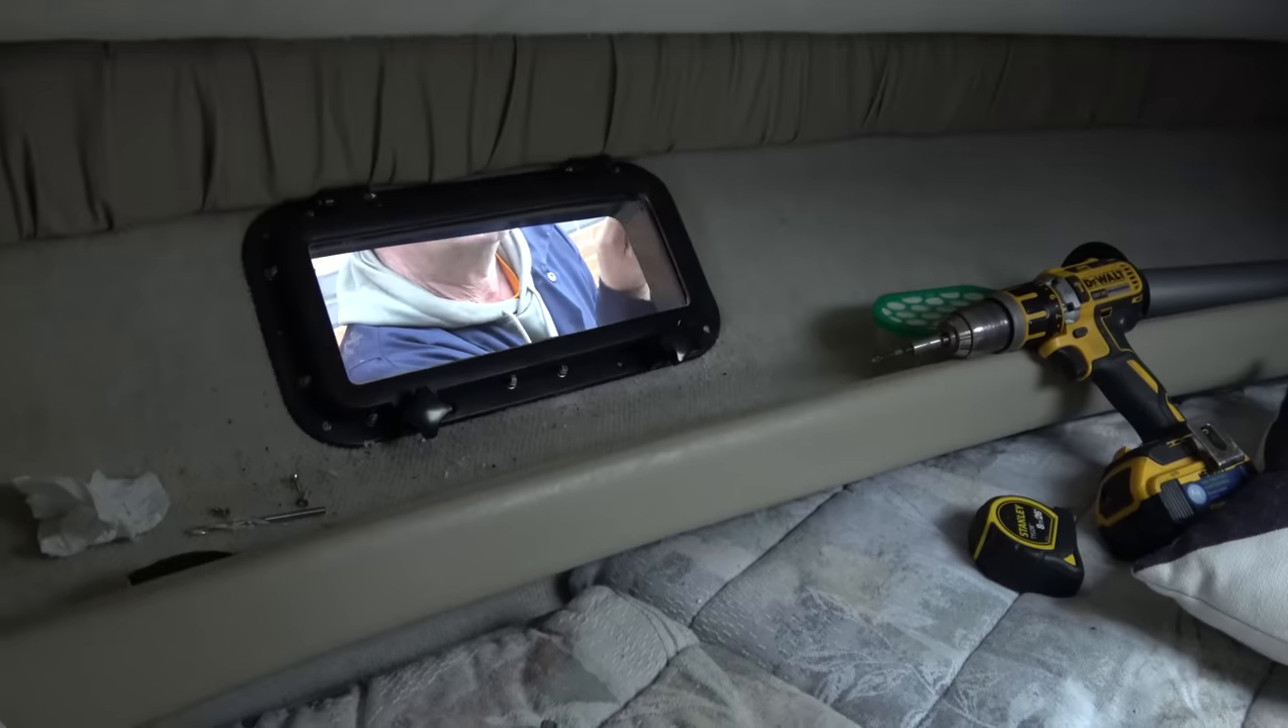Well that's the inside all bolted up so brian's just cleaning up the silicon on the outside.